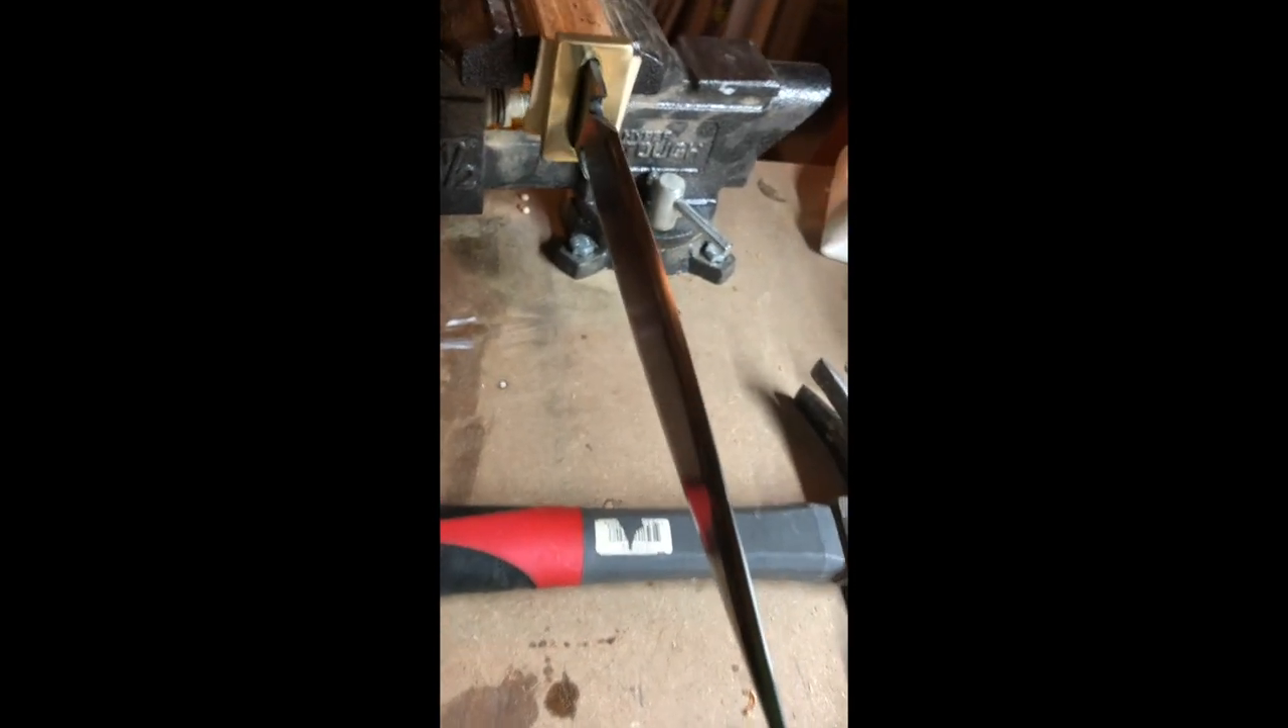Alright, so I've got the blade mounted and then I've got the brass fitted.